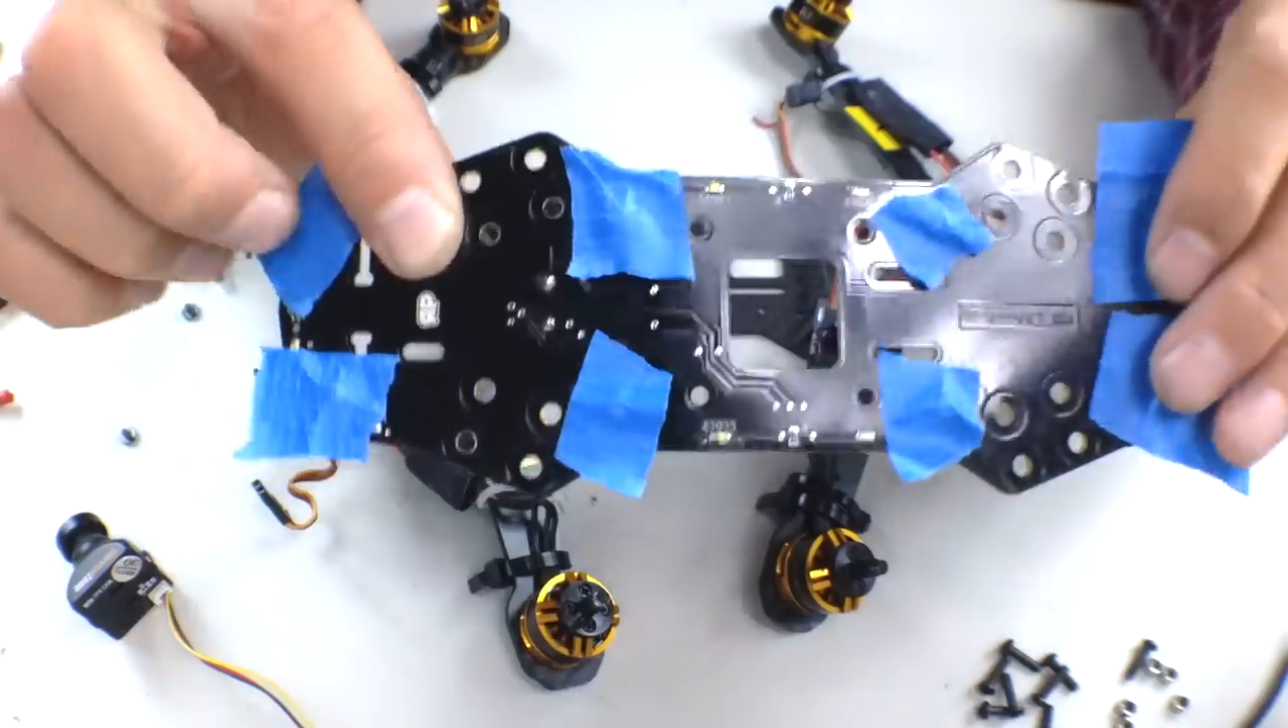I put a little bit of painters tape off over these screws because I know that as soon as I flip this over what's gonna happen all the screws are gonna fall out so this way it keeps it in place.